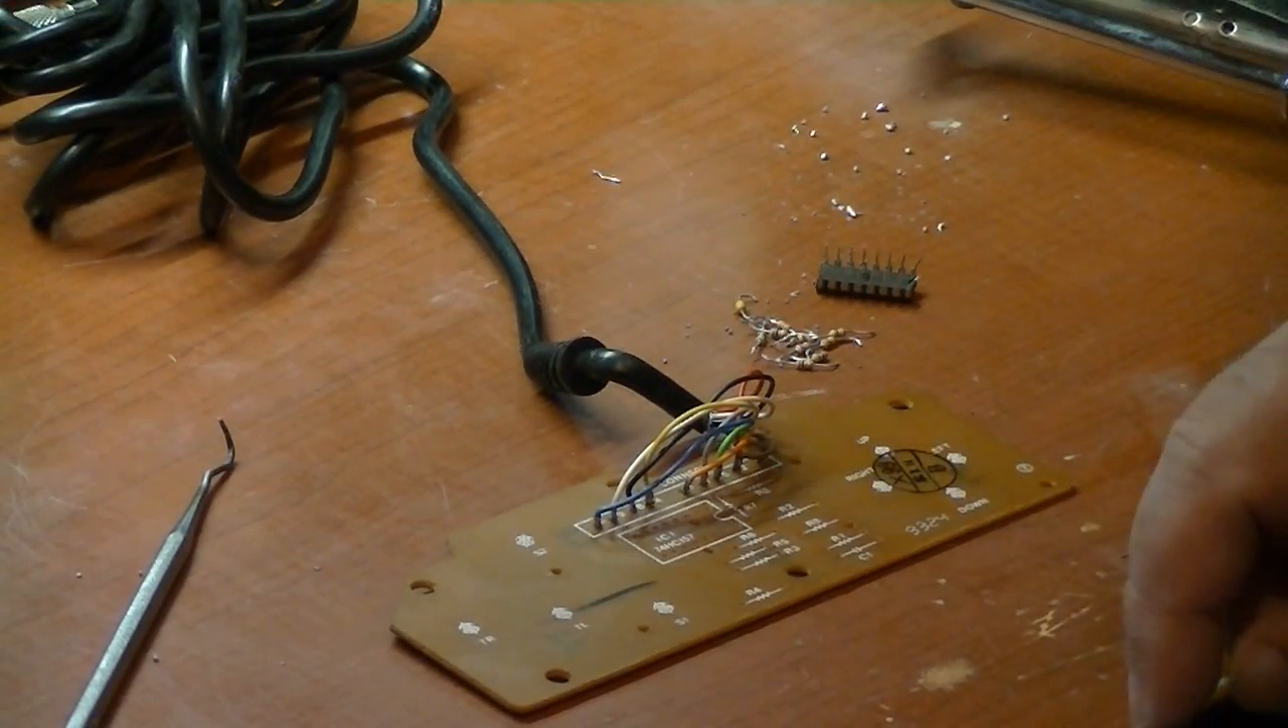Alright, I've got all the components removed from the circuit board here.